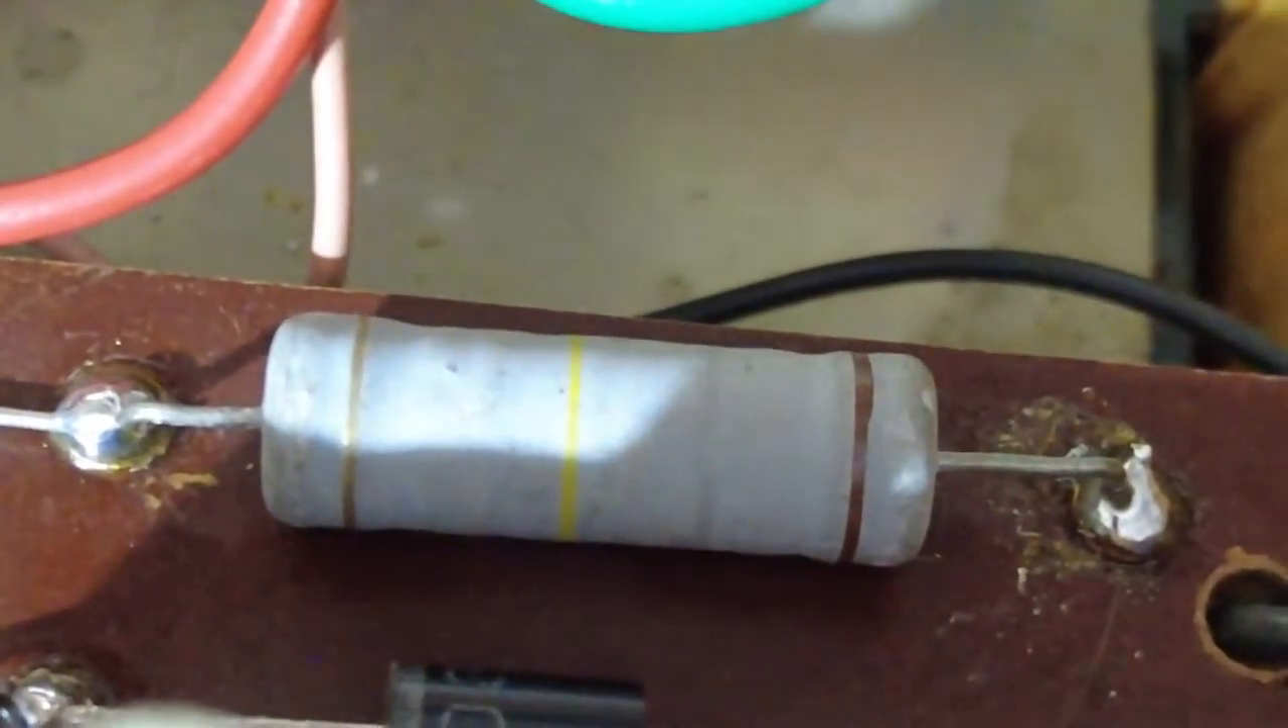So i've put 180k resistor in there which is what should be in there.